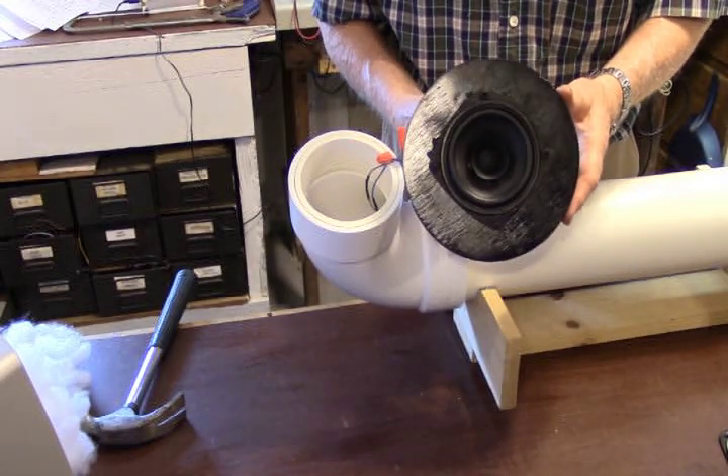There's your baffle your baffle plate and here's your Visaton speaker mounted on the front of the baffle plate.